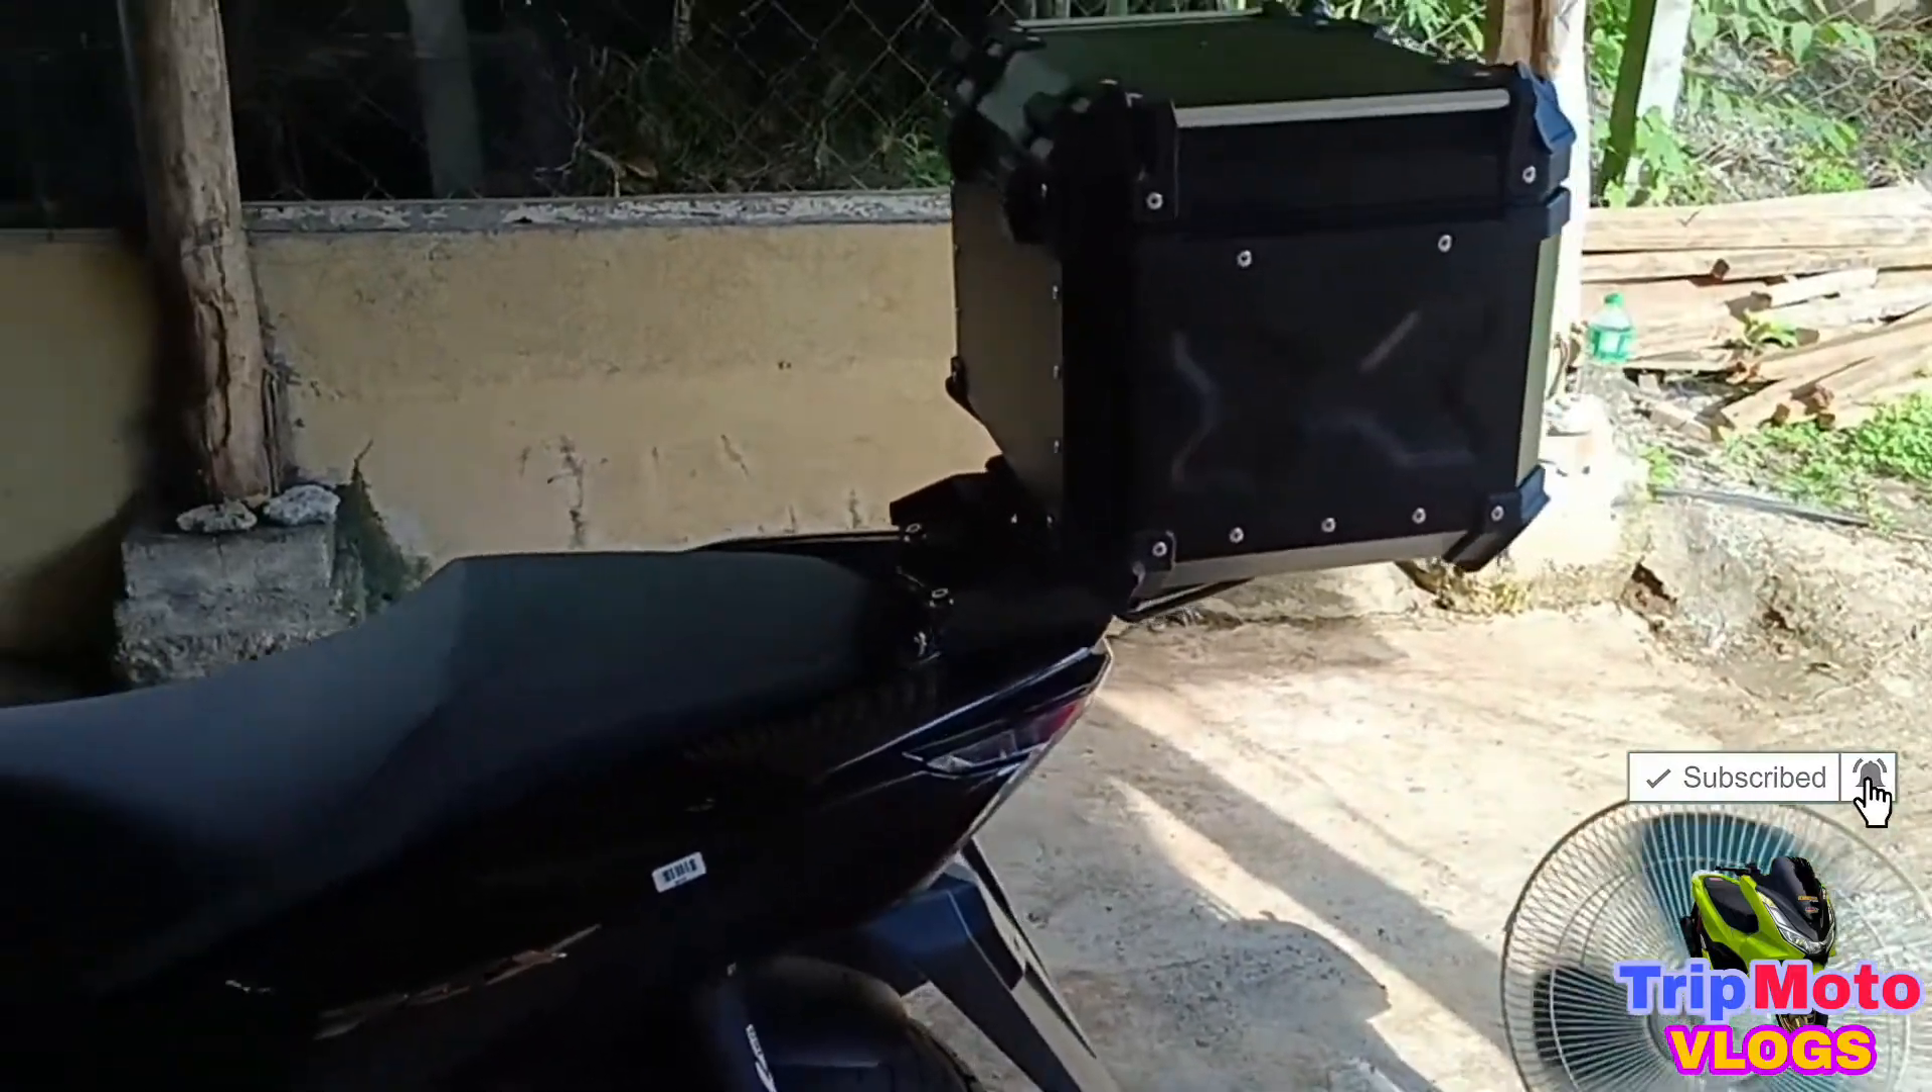Nakabit na yung ating pong top box yan original alloy po ito.